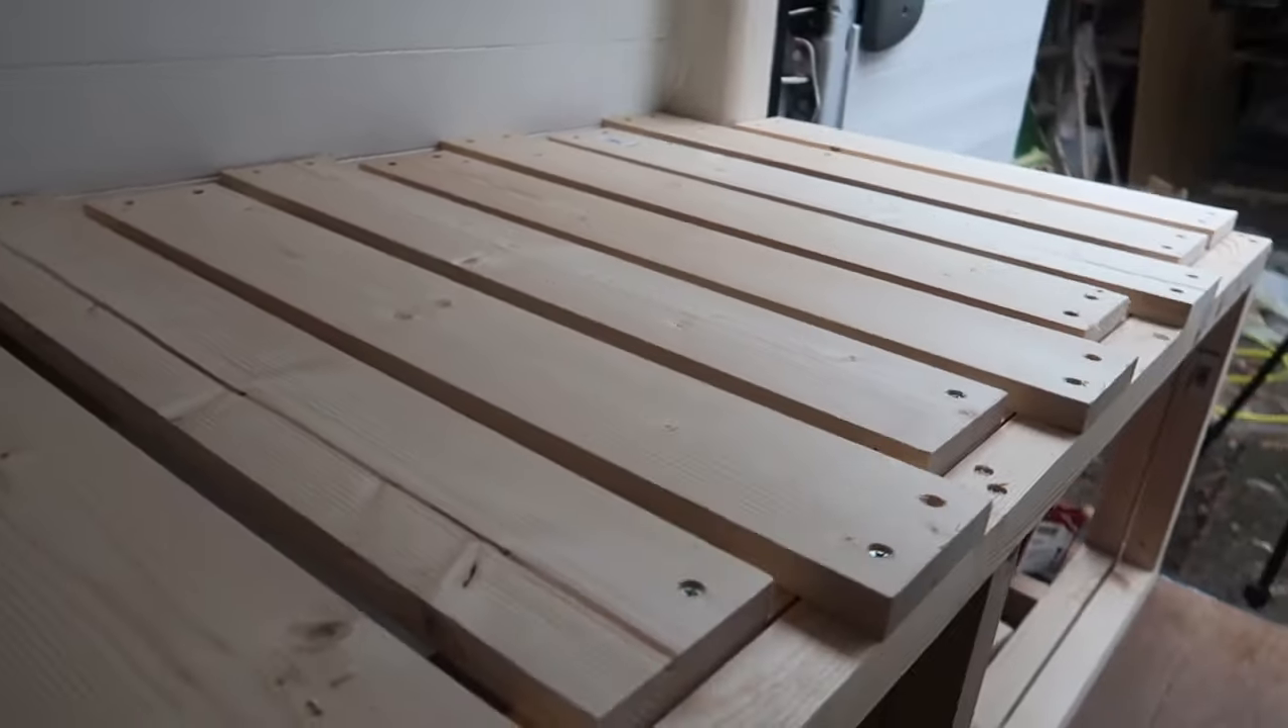Okay so we've got the slats fixed in place.